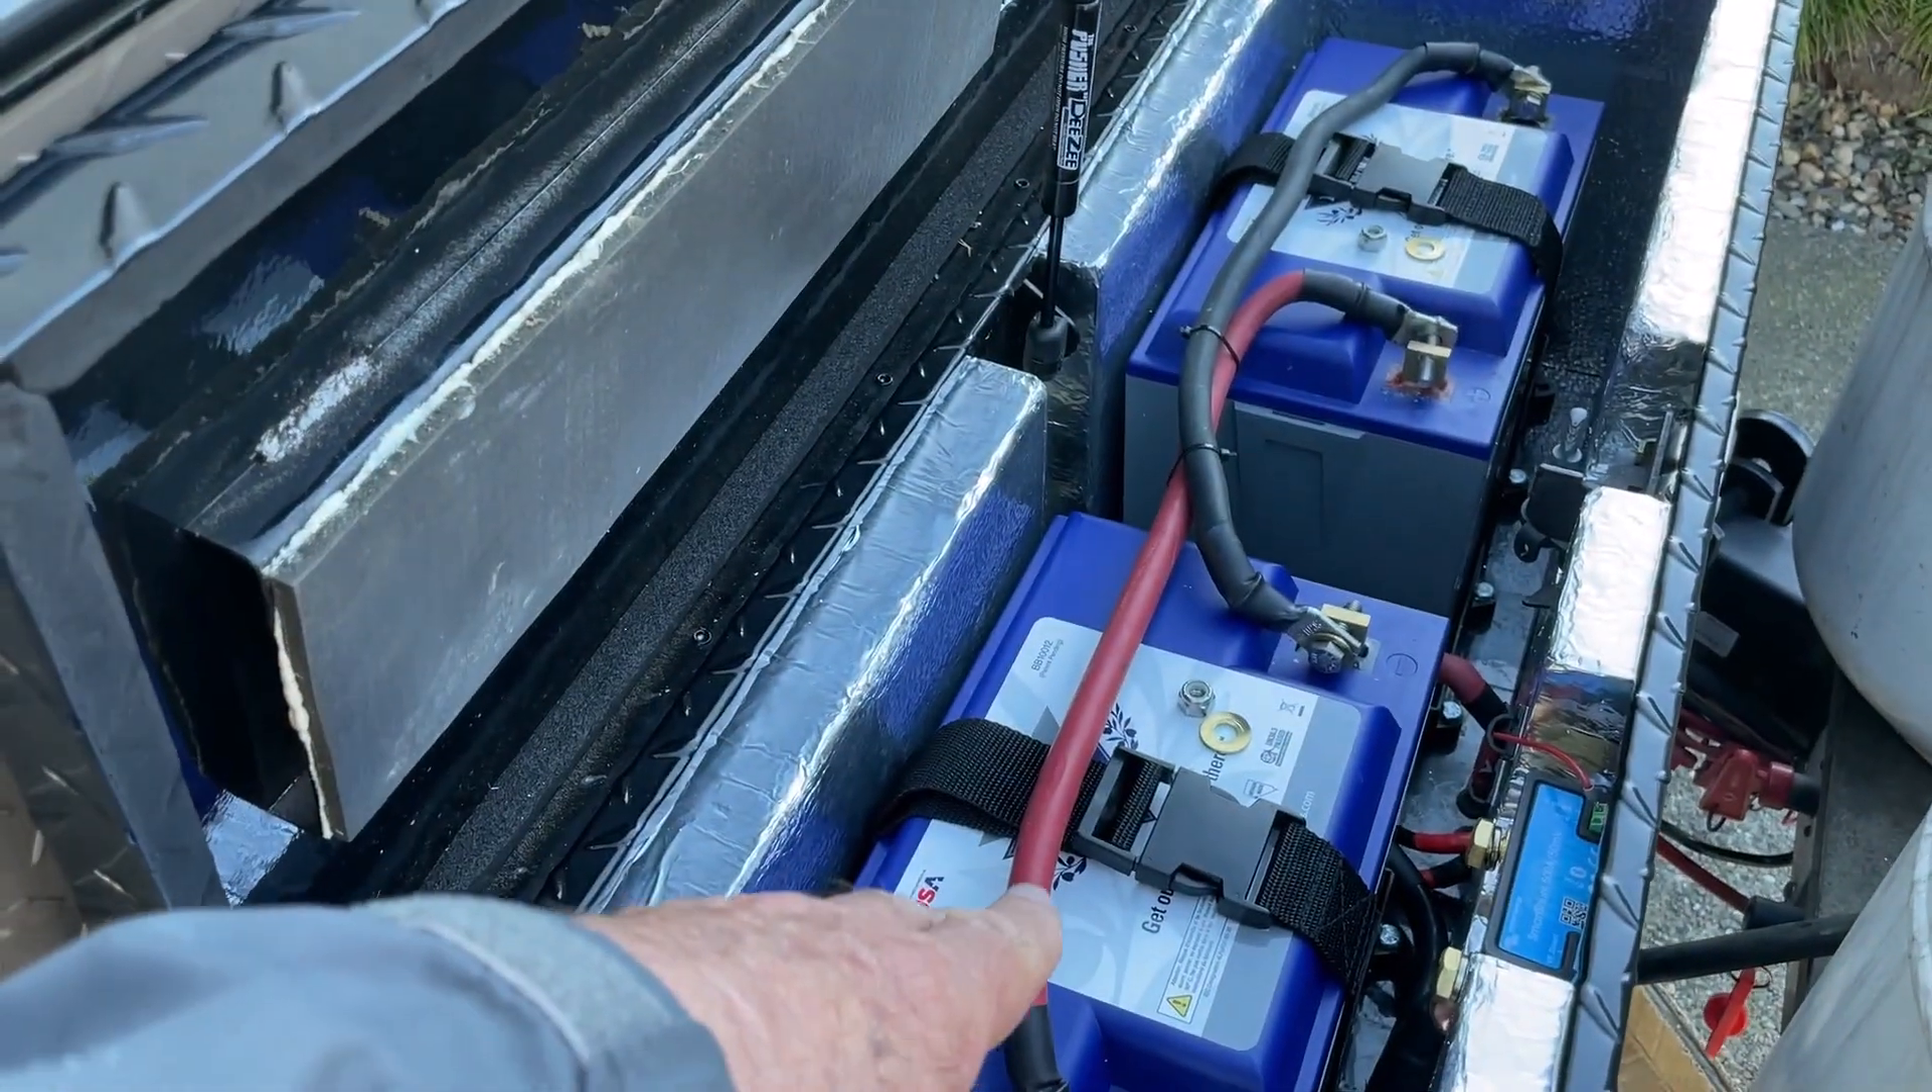Got it all bolted in place. Both batteries are in, I have my wires that I had before that I removed, put back on.